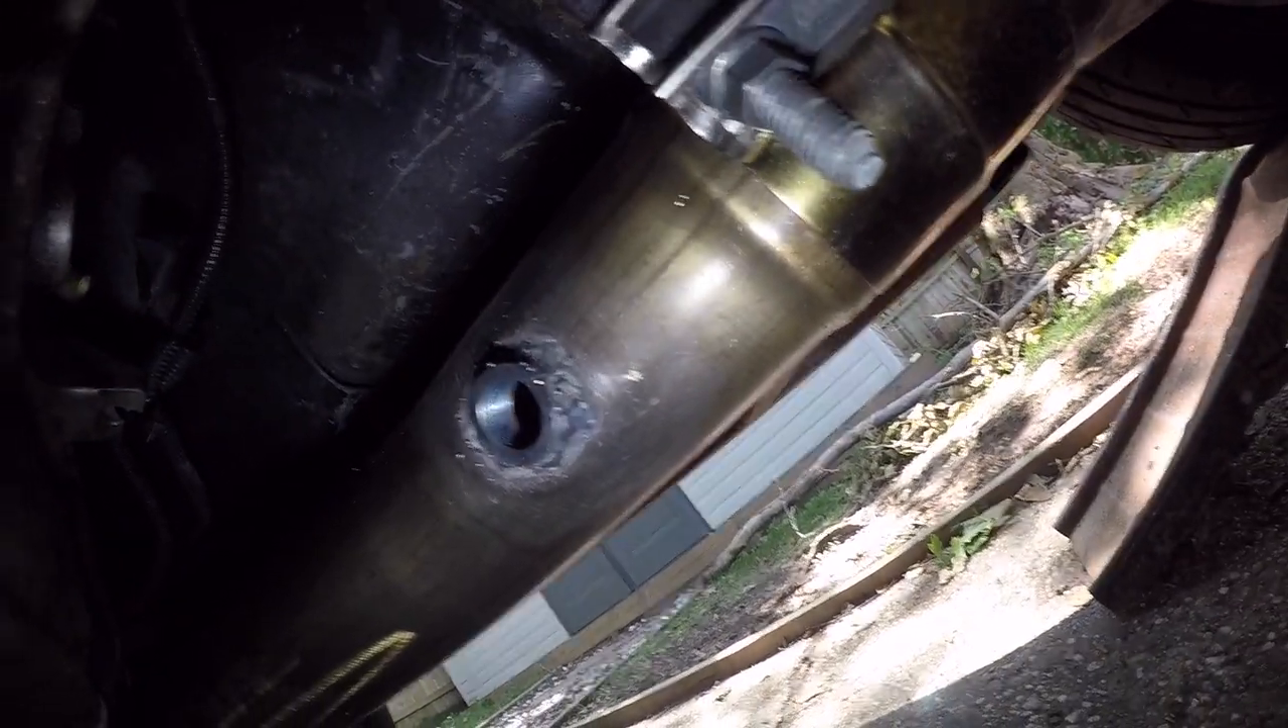The only thing is I got to leave the sensor out because when setting it up to calibrate it you have to have it out of the pipe.